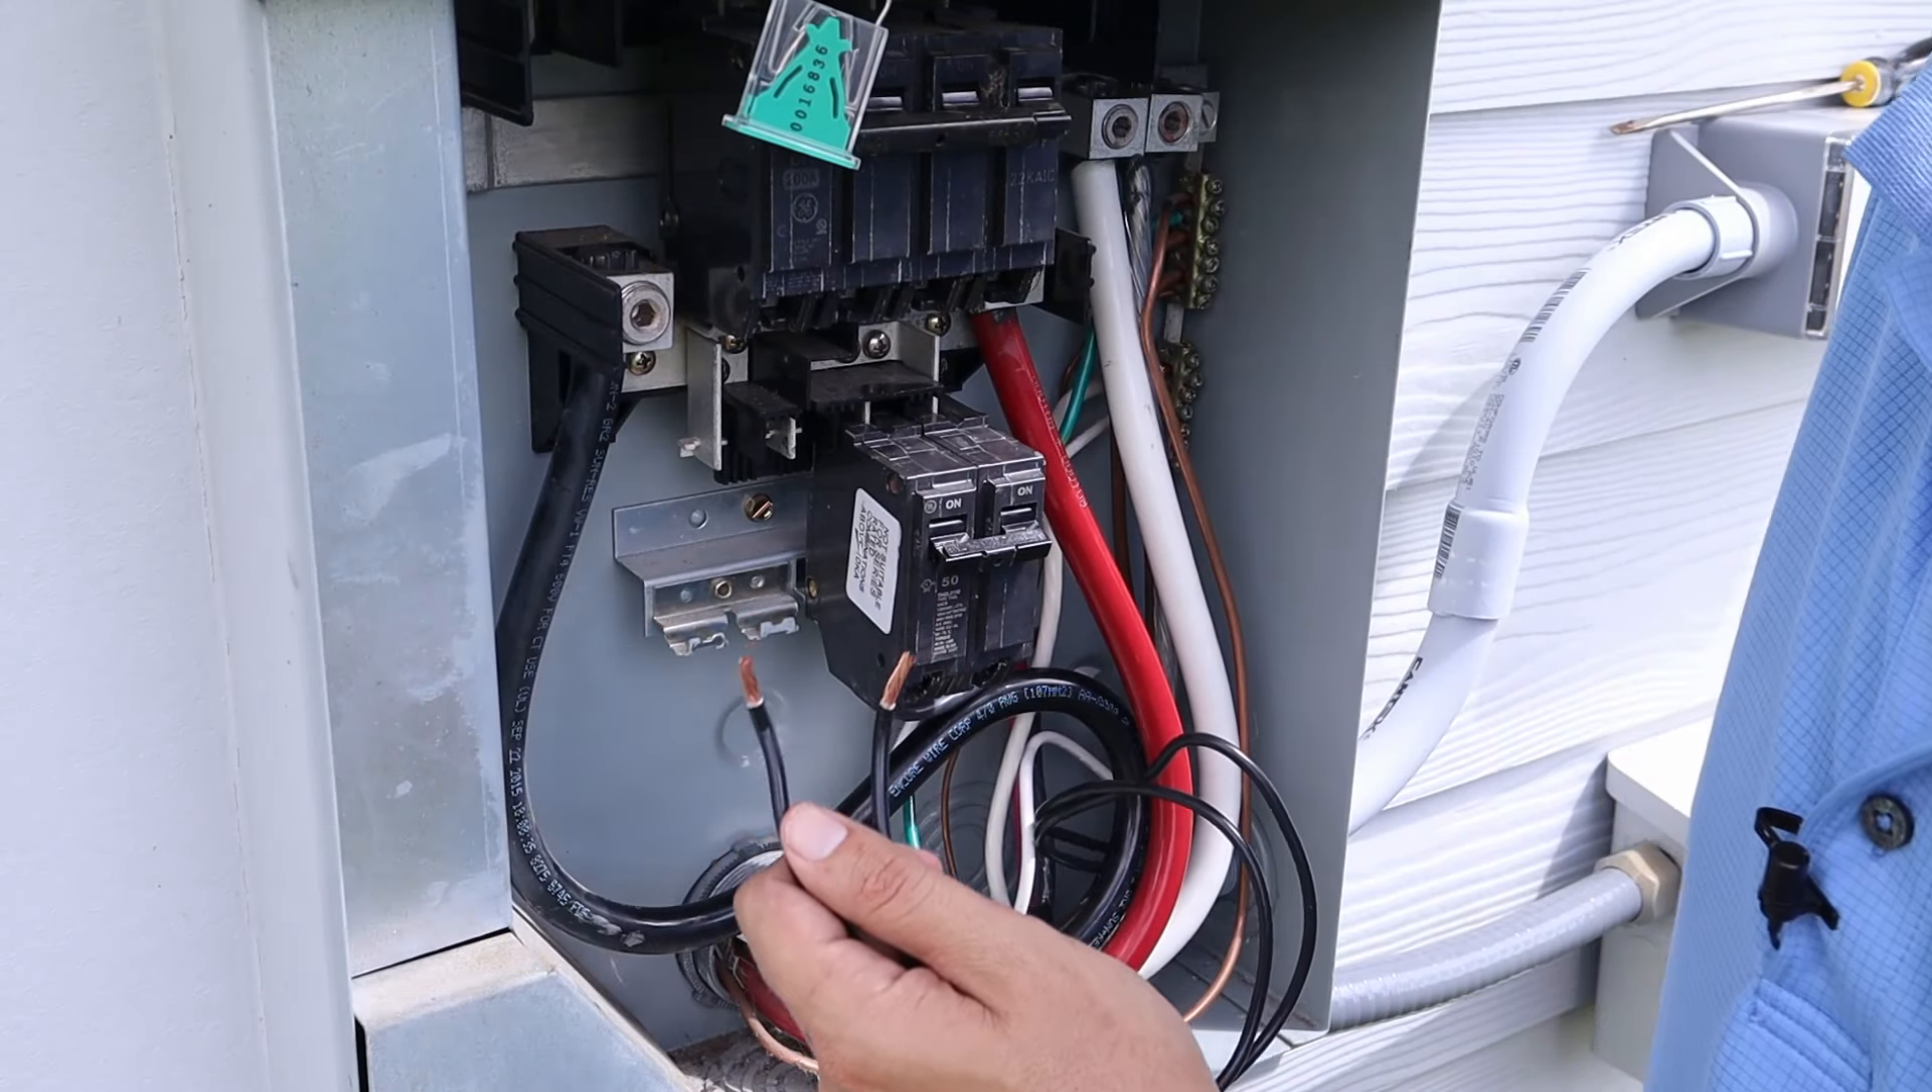All right so now all we've got left are these two black wires.